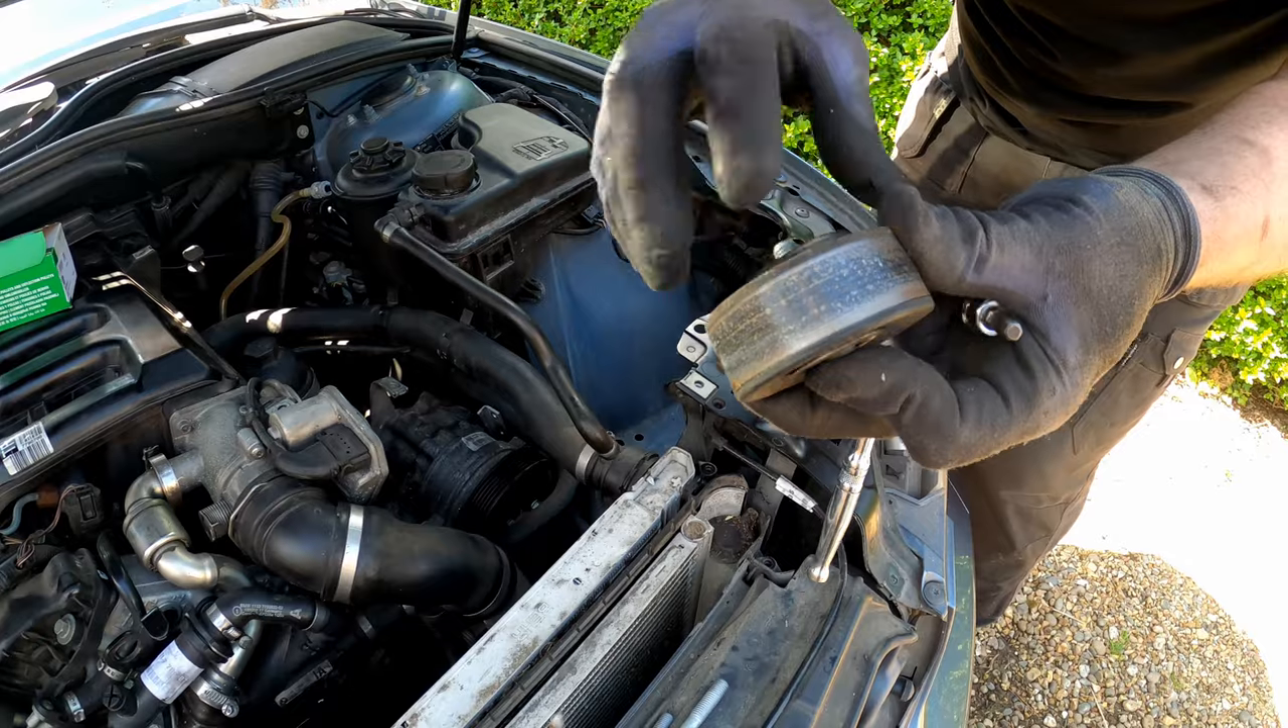And there we go there is the old idler pulley removed.